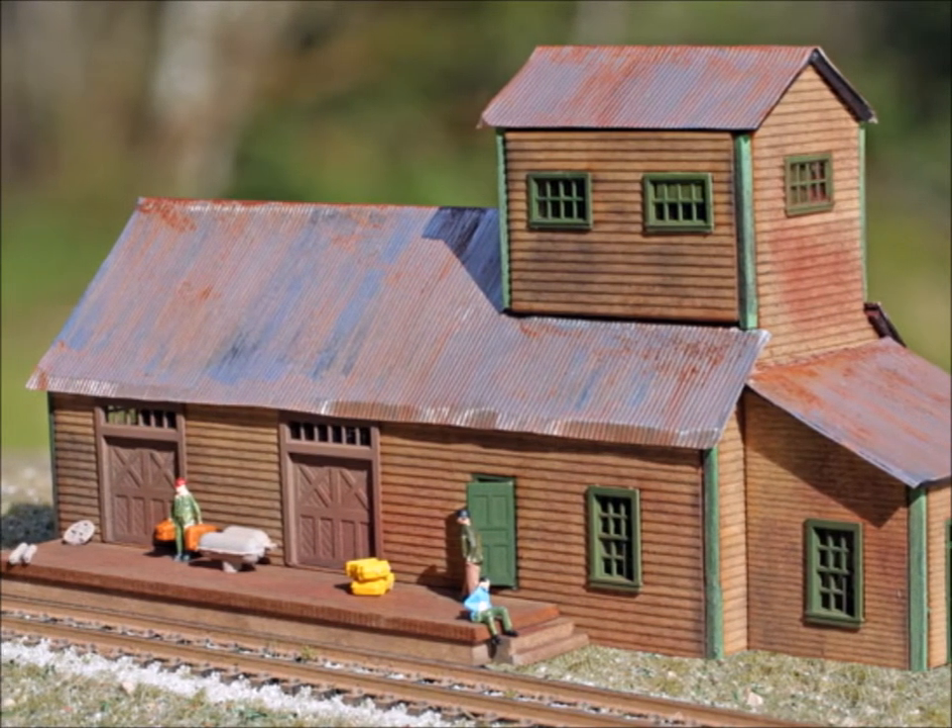I added a little weathering here and there I added a few figures and some stuff for the loading dock and the track and stuff.